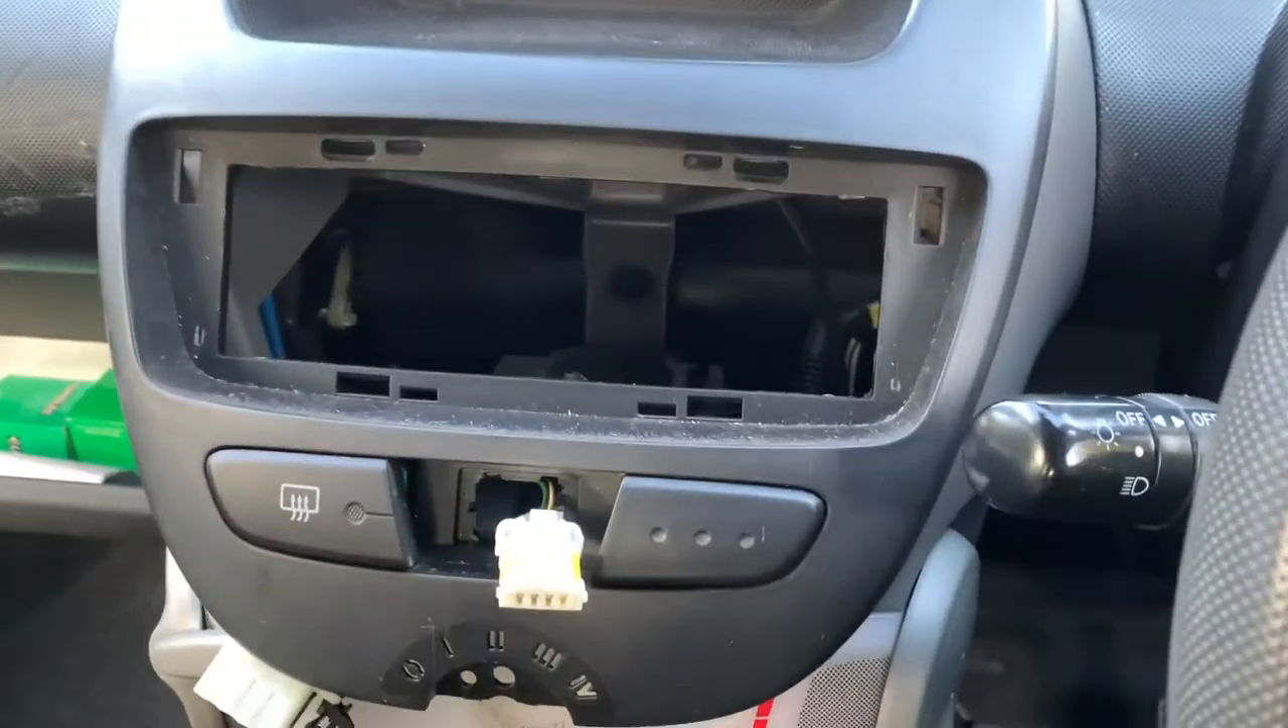So i've still got the radio in bits.